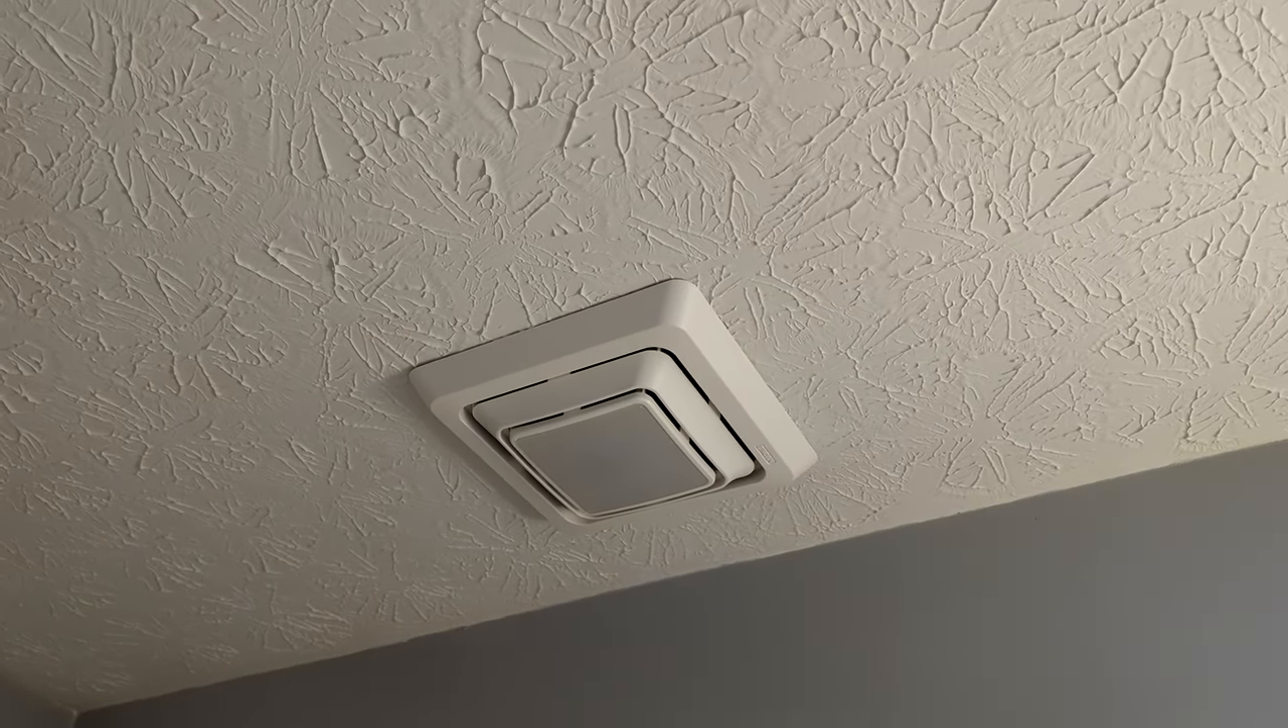So we have everything fully installed right there. It's nice and flush with the ceiling and watch what happens.